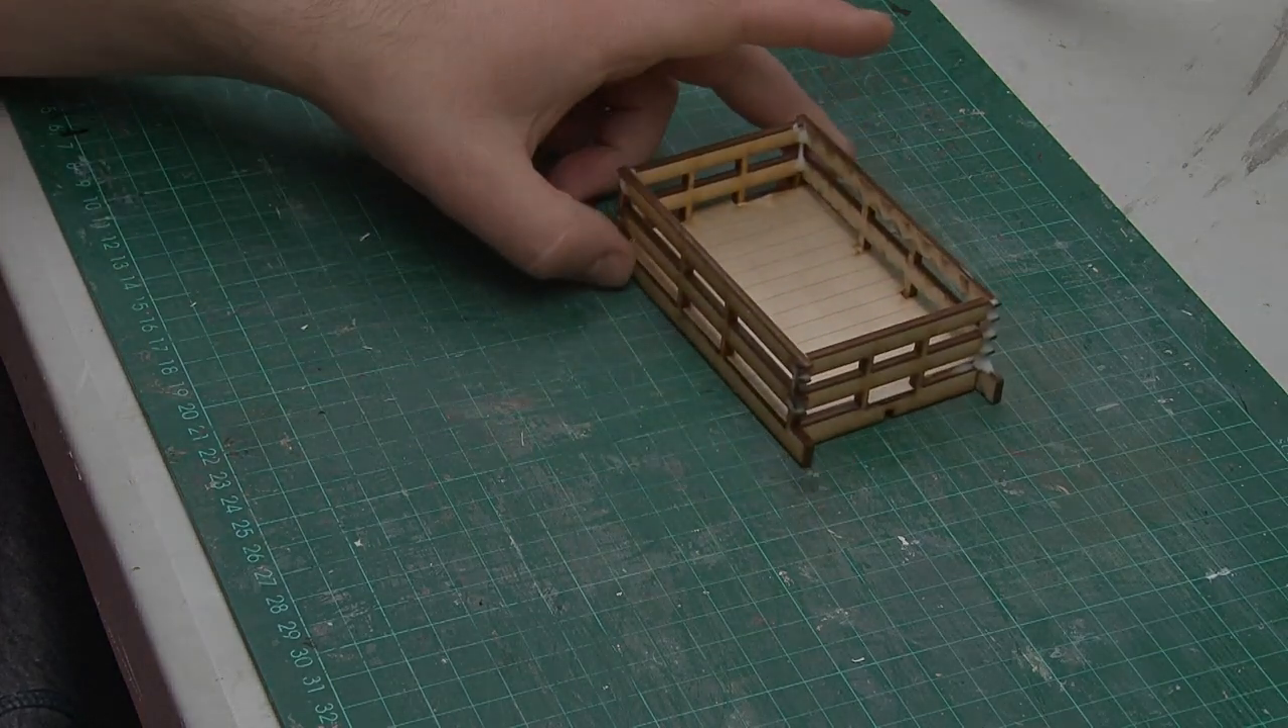With that the body is now mostly assembled and next I'm going to be giving it a coat of paint but first let's leave it a while so all the glue can dry.